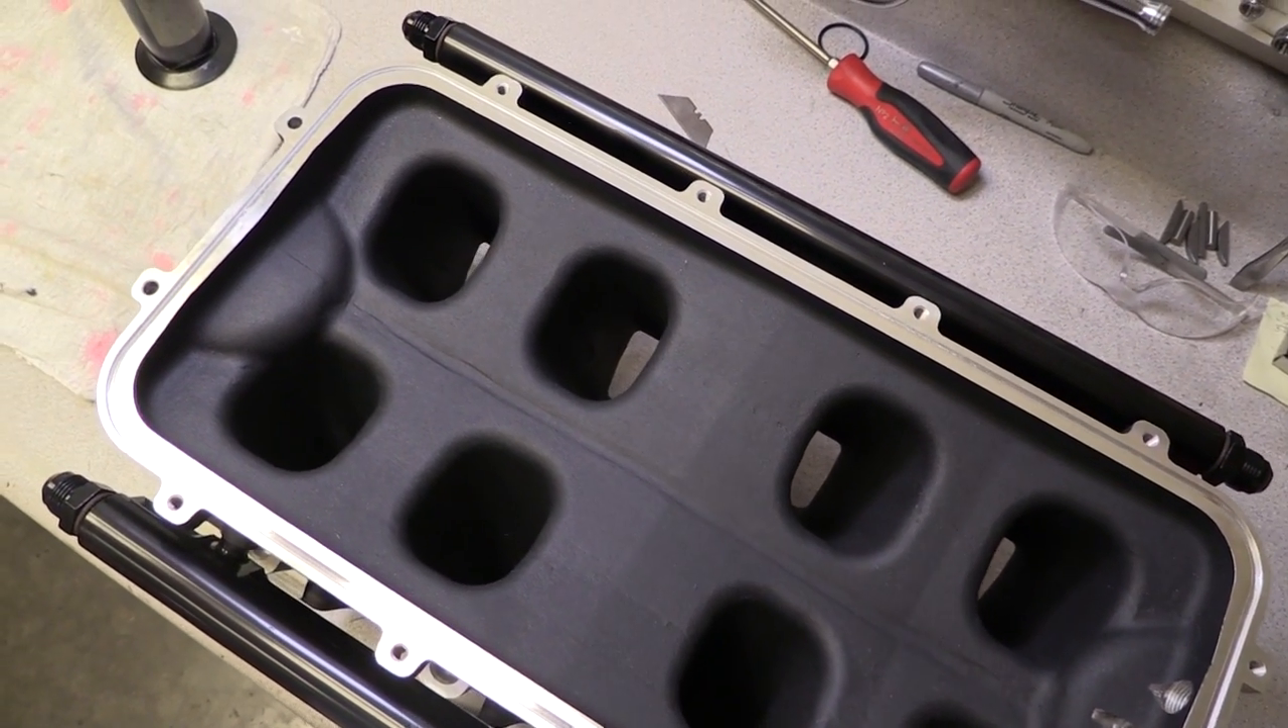As you can see with the top of the intake removed, the large runners provide practically a straight shot right into the intake ports.